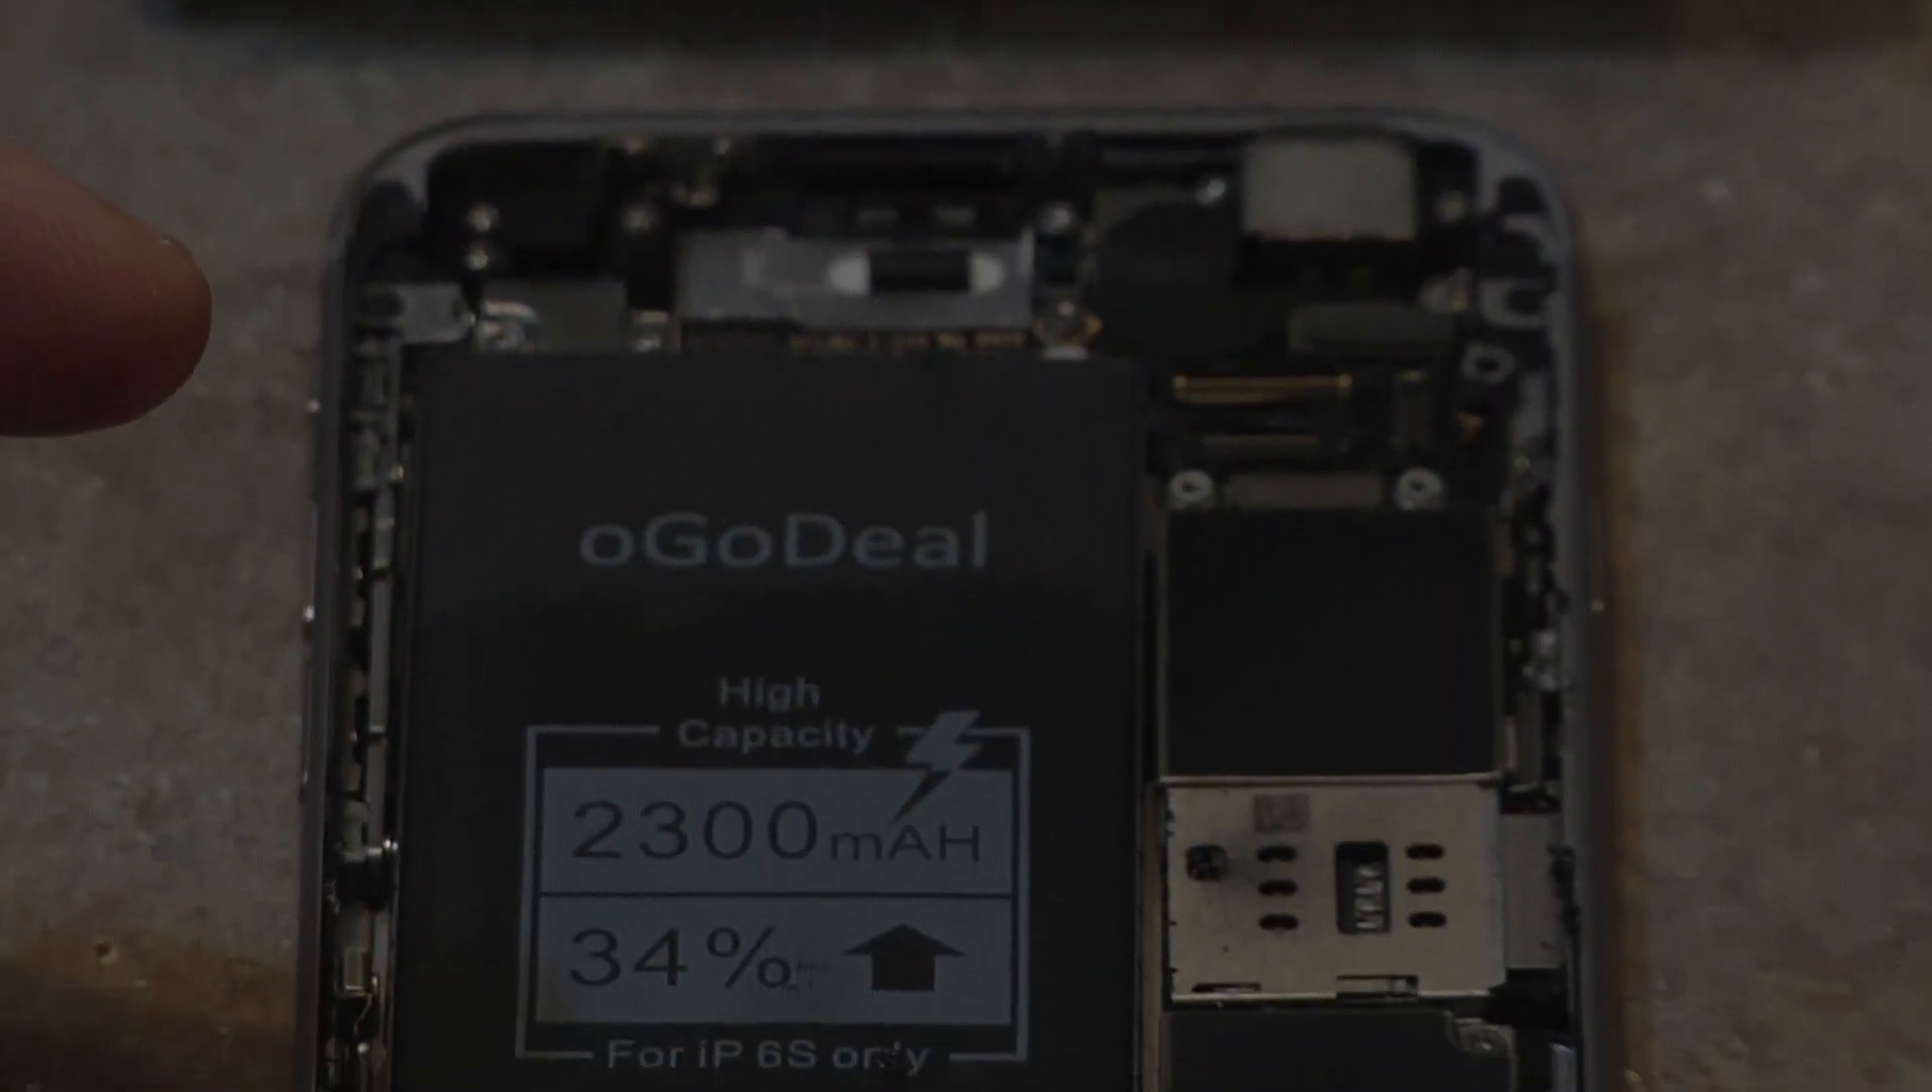So we have the battery in place and nothing caught on fire.